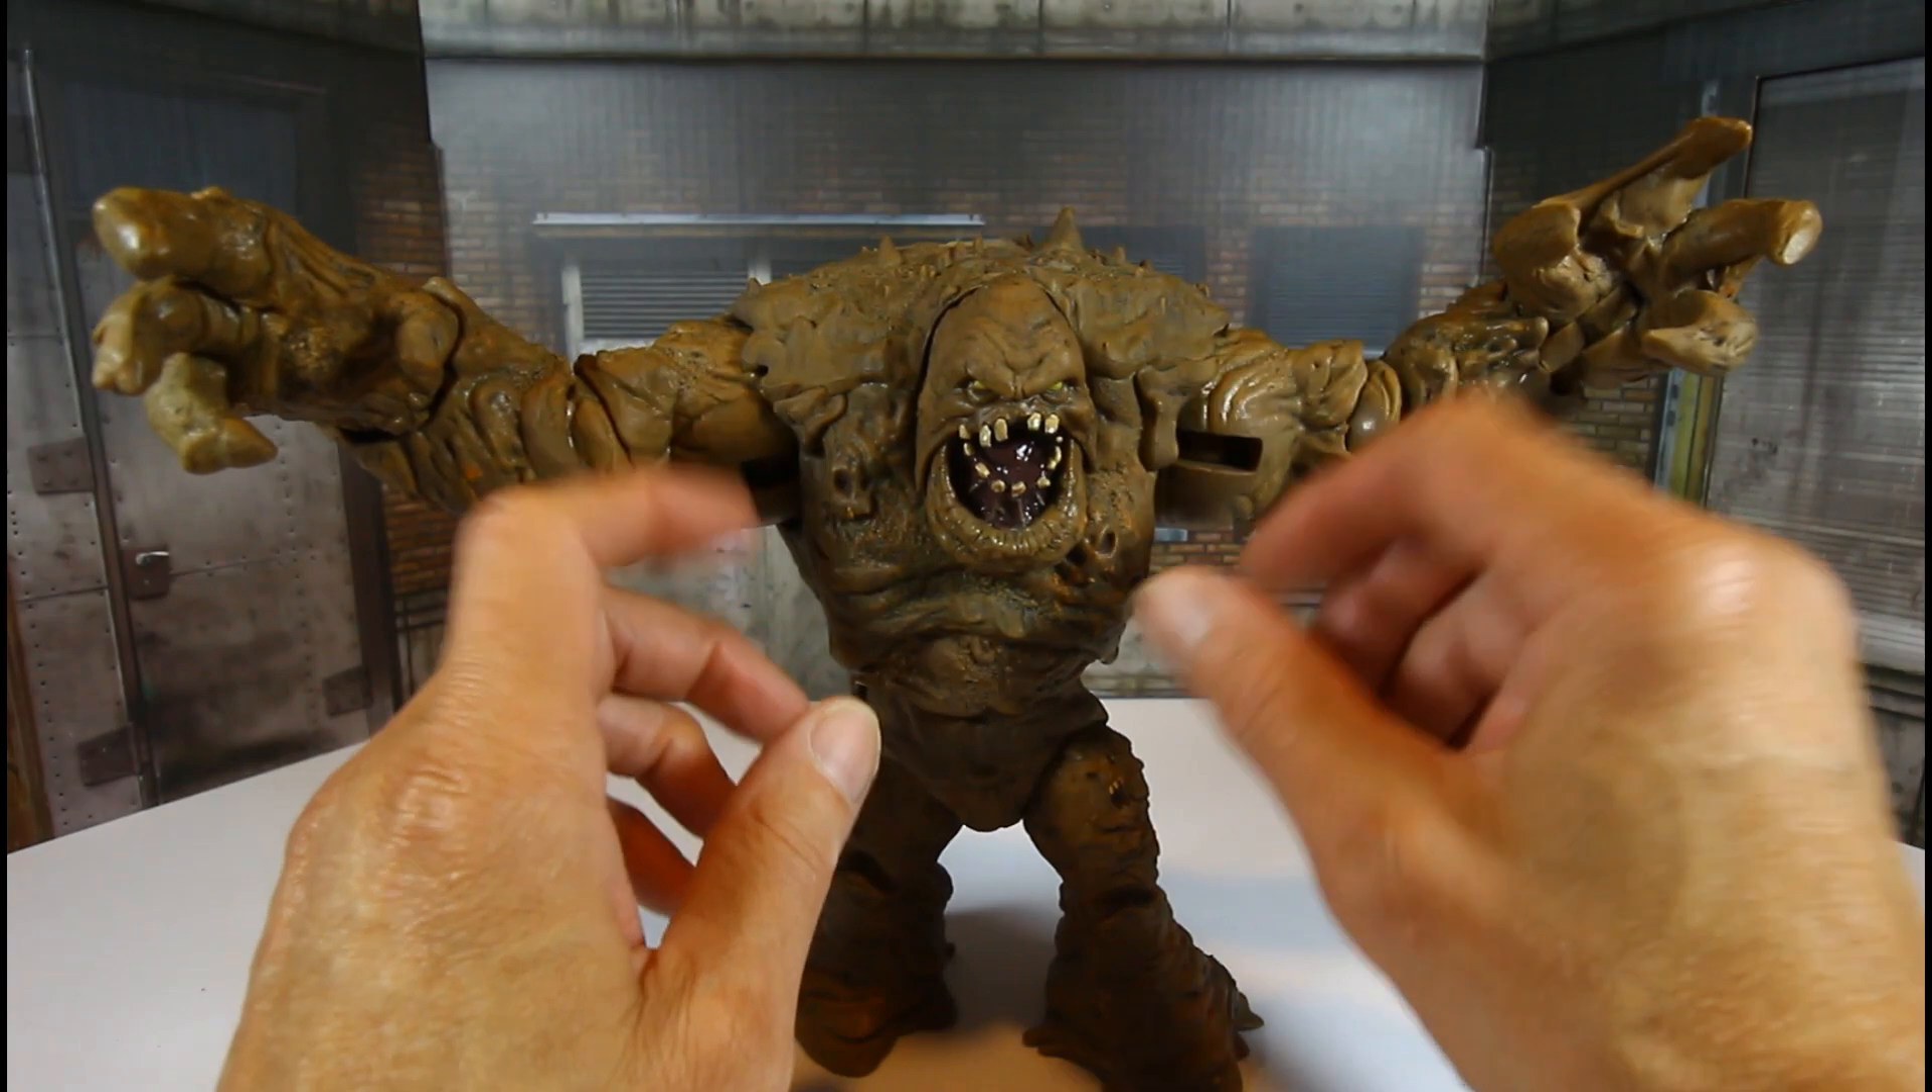You see the huge hinges yes it does show a gap.